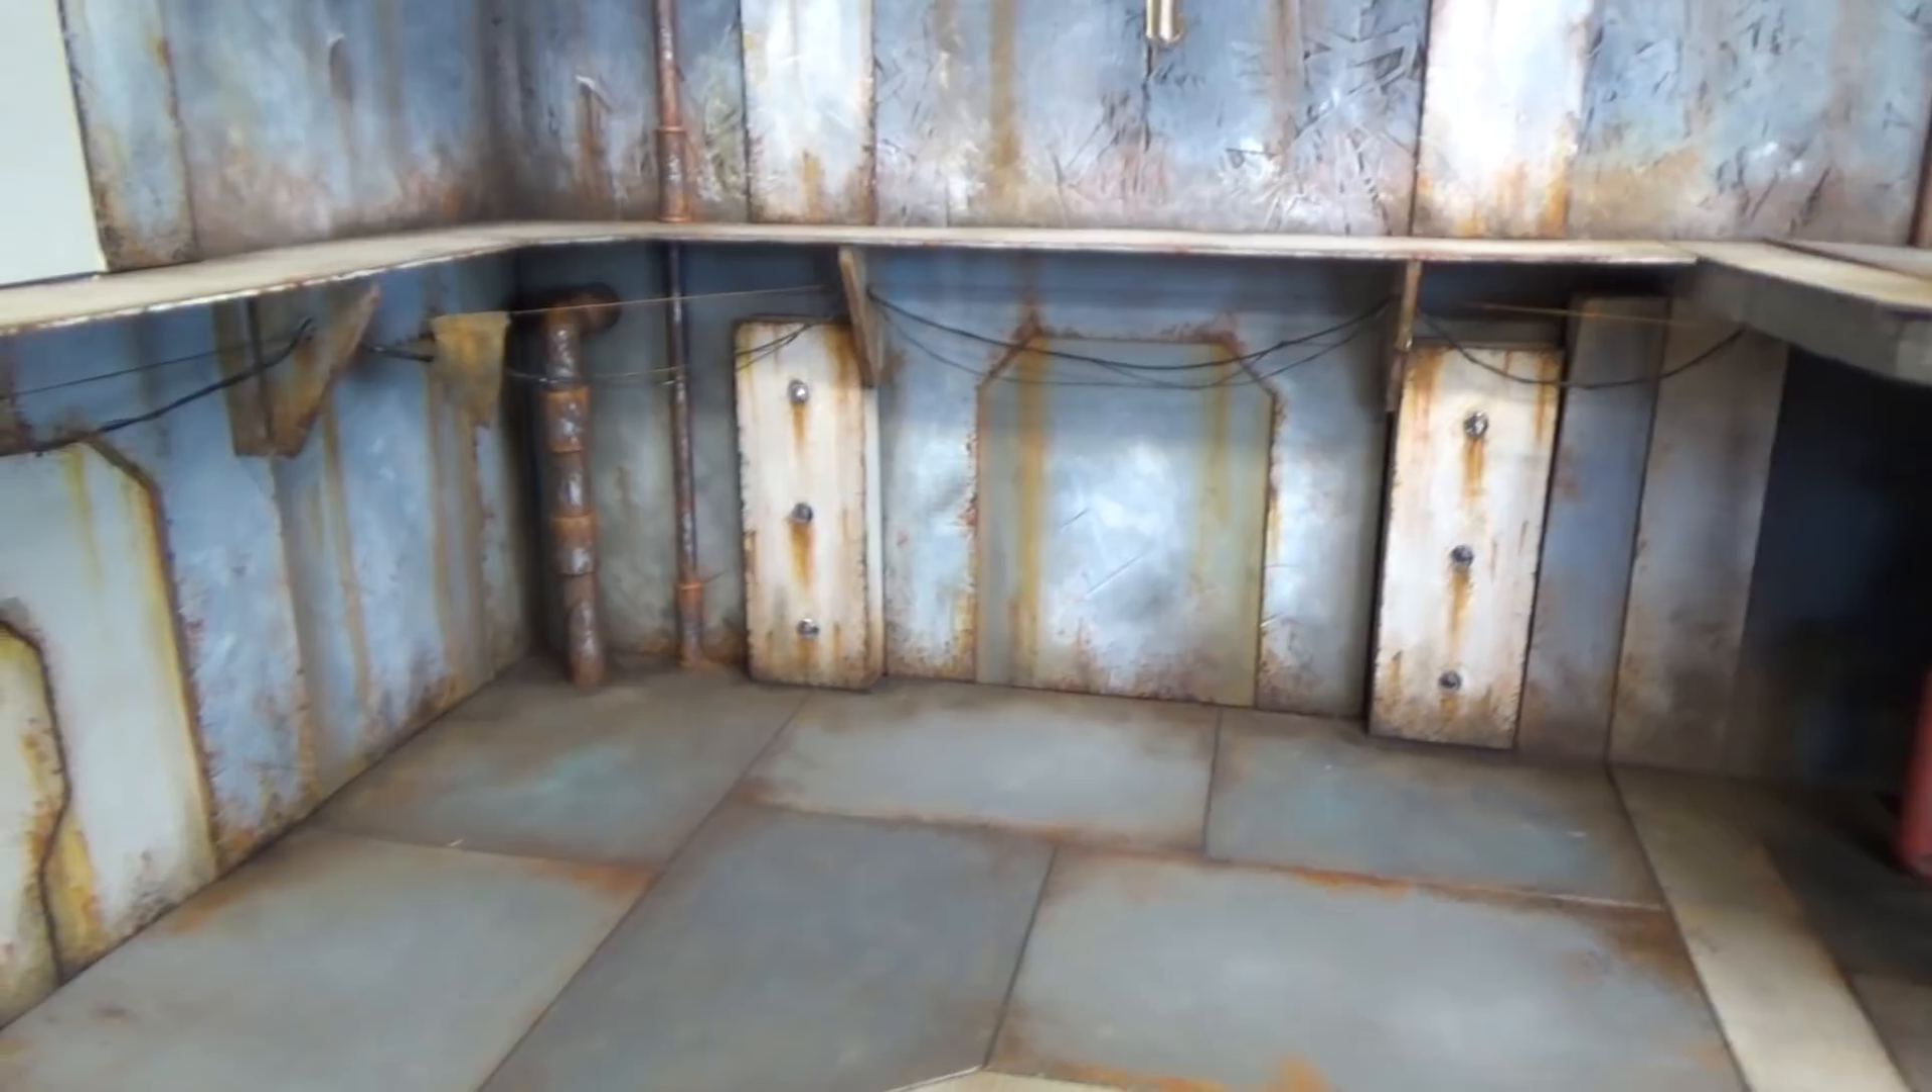So I've got my walls all glued in place. And as you can see, I've even added some wires hanging.